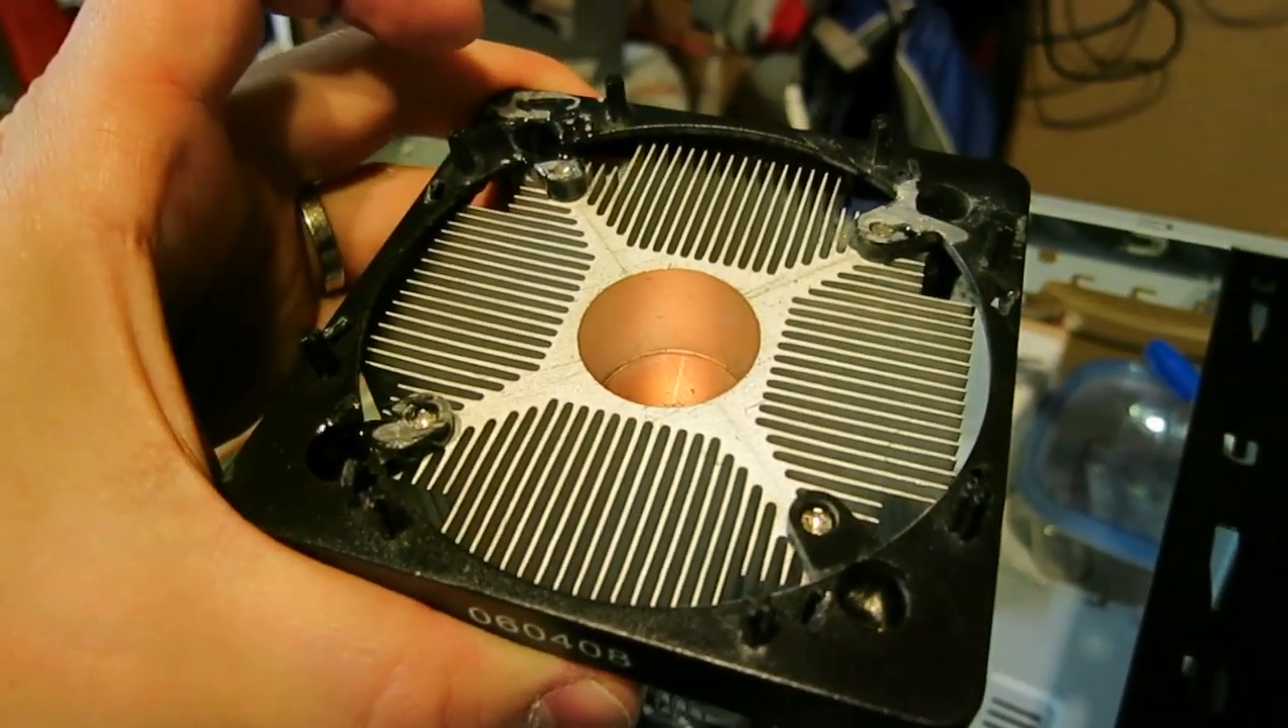So the next thing is the heat sink that needs to go on, there's no fan on it right now.